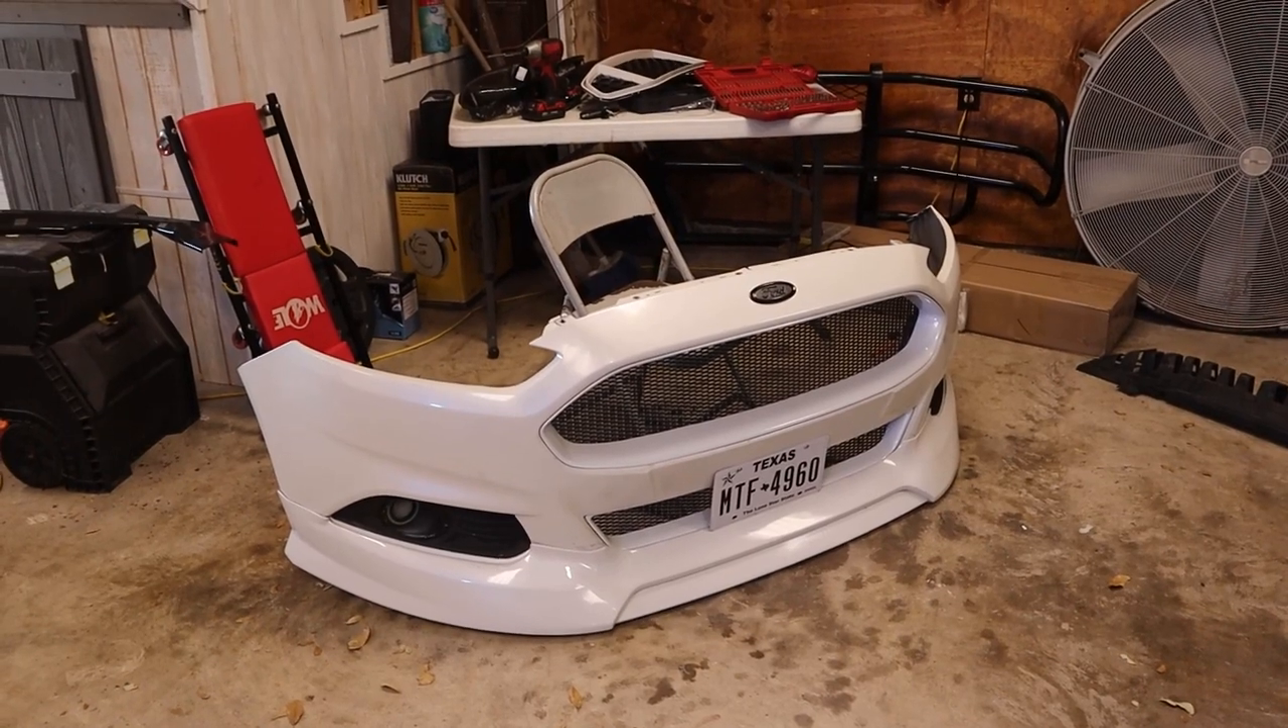Just like that we are done installing the grill.